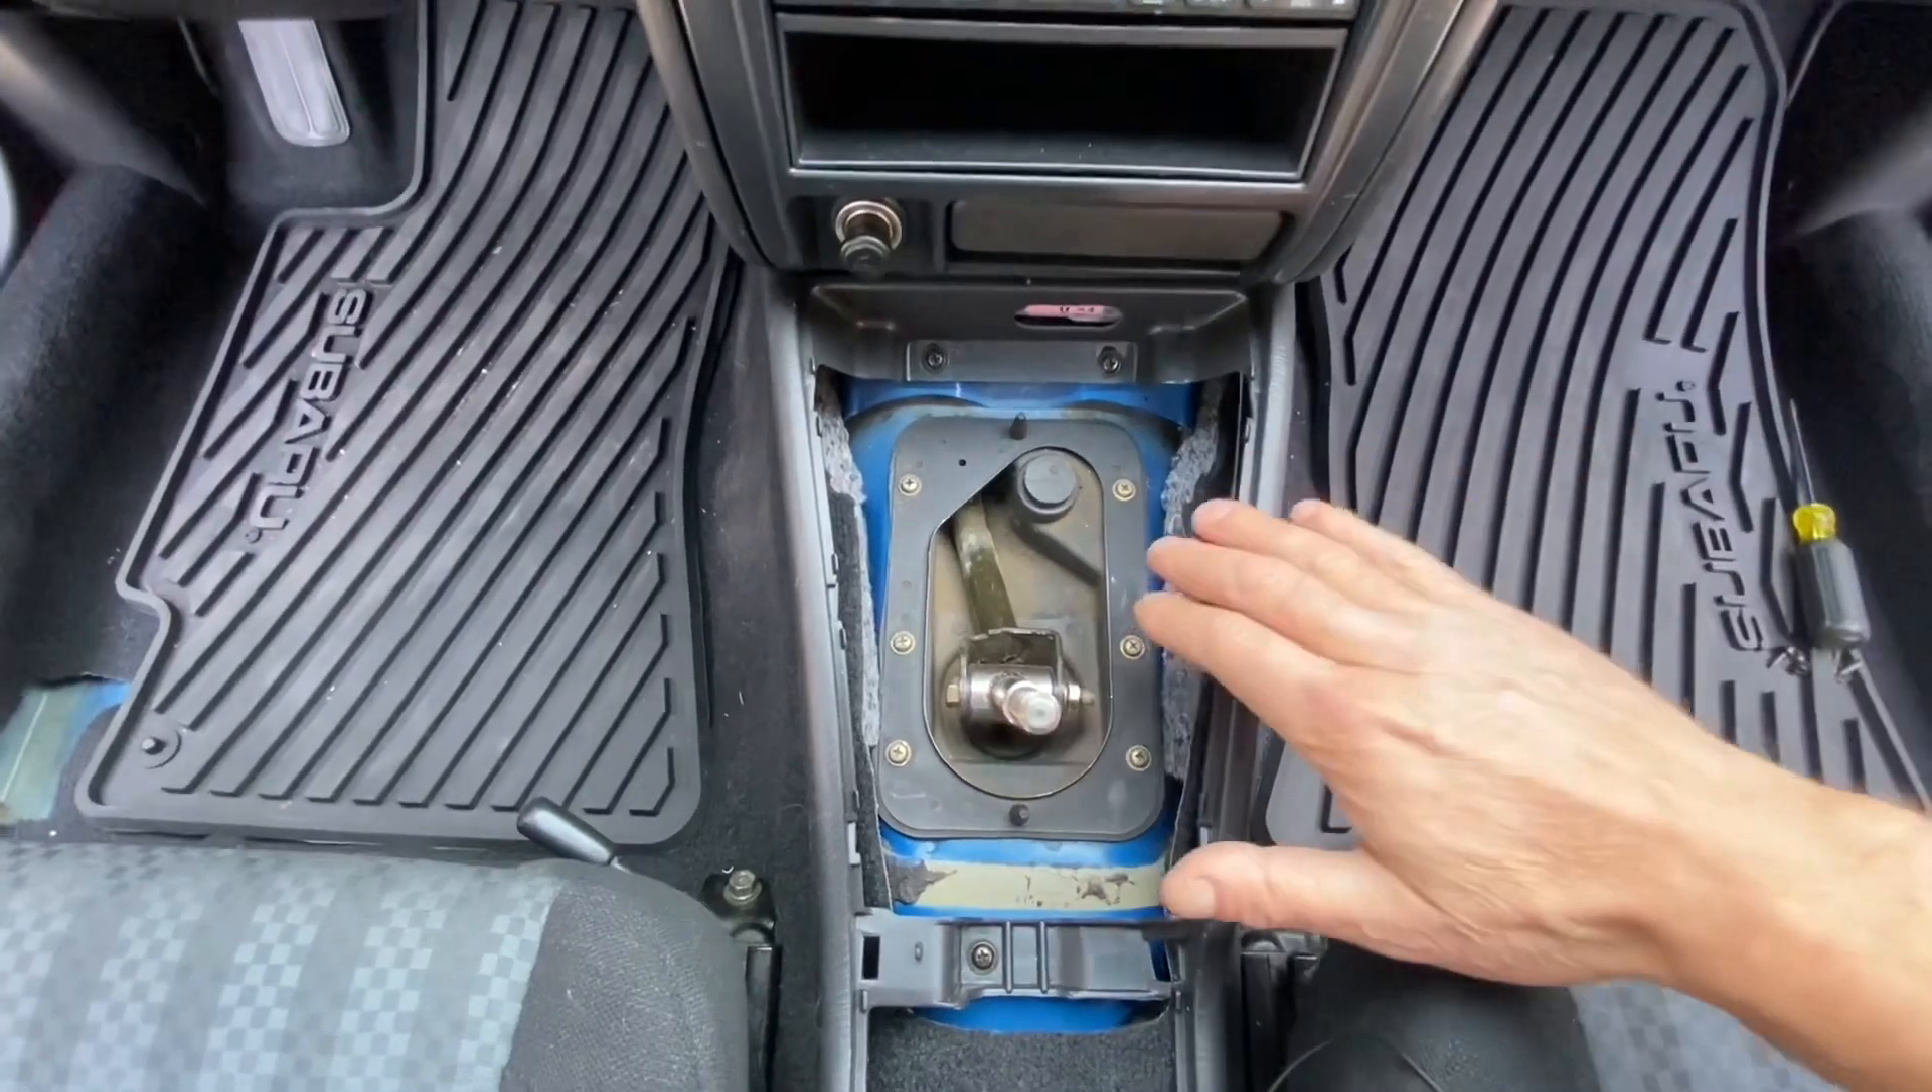Now that I have that shifter surround removed, you can actually access this entire shifter assembly without removing the rest of the center console.